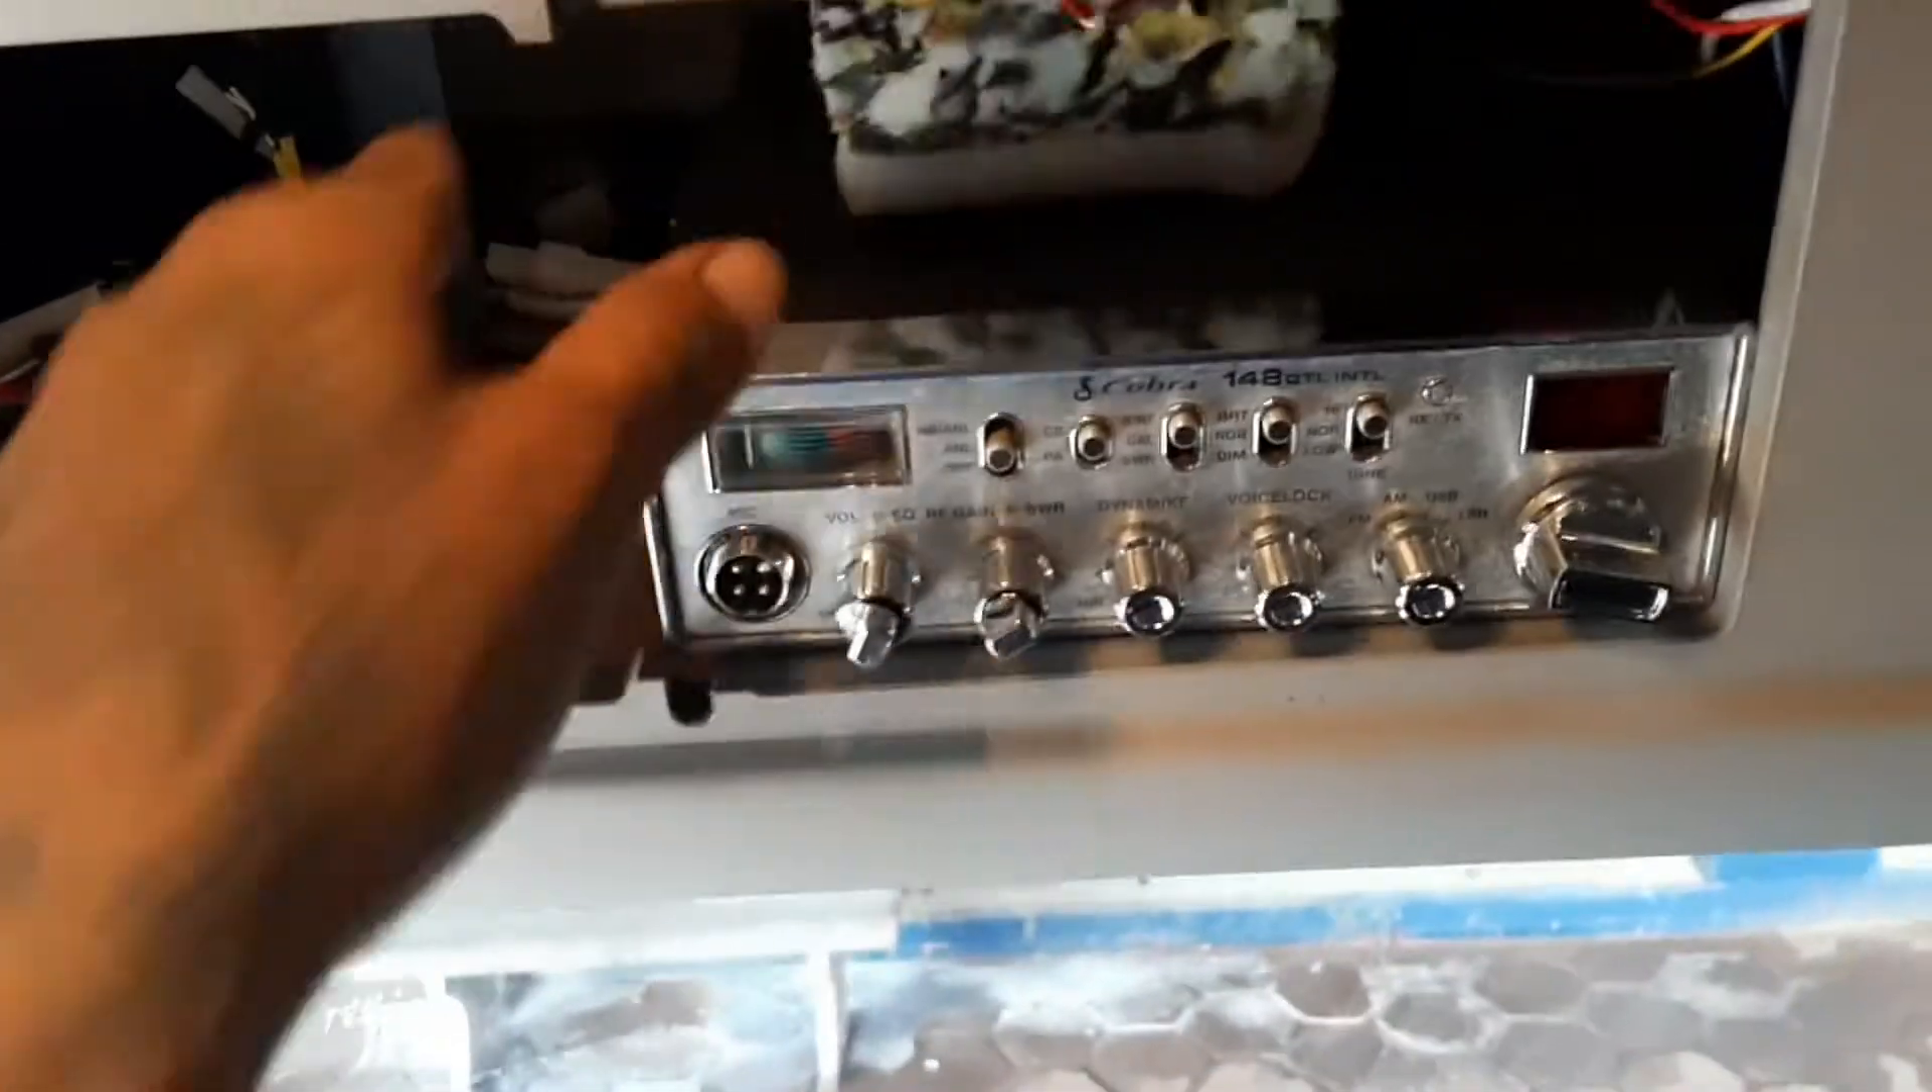Já coloquei o rádio no lugar.